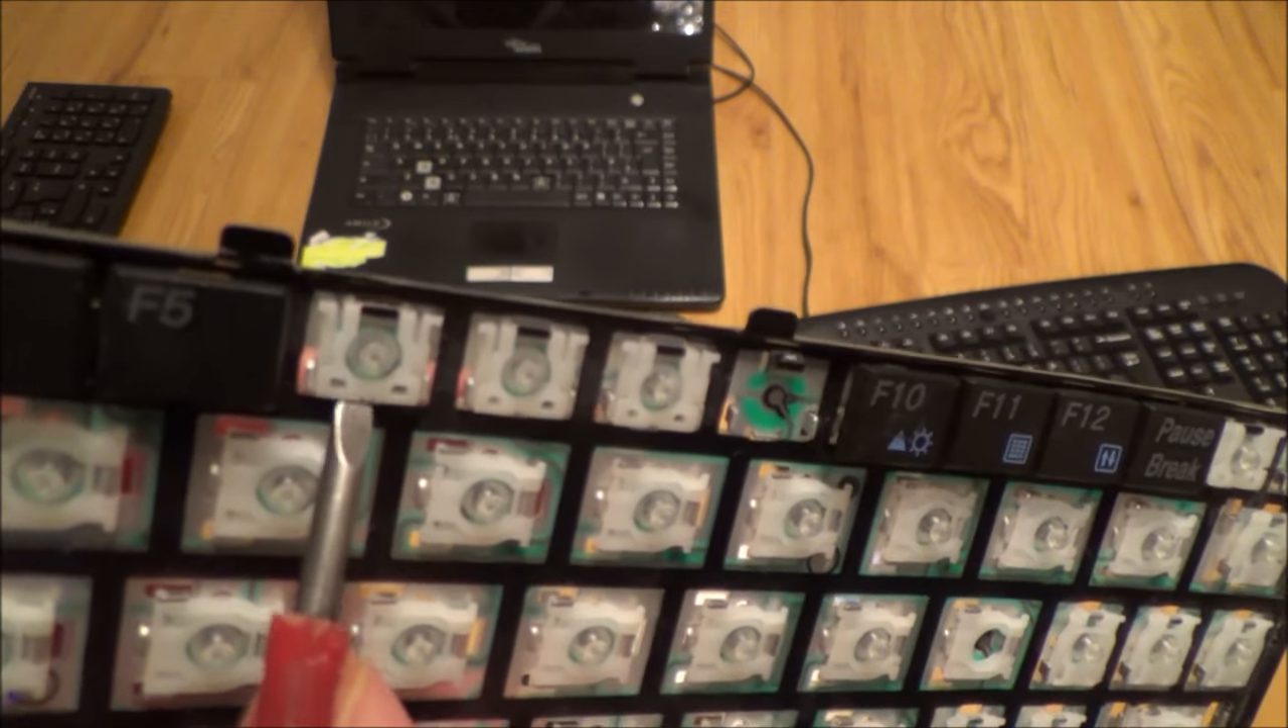All these keys have been taken off already.